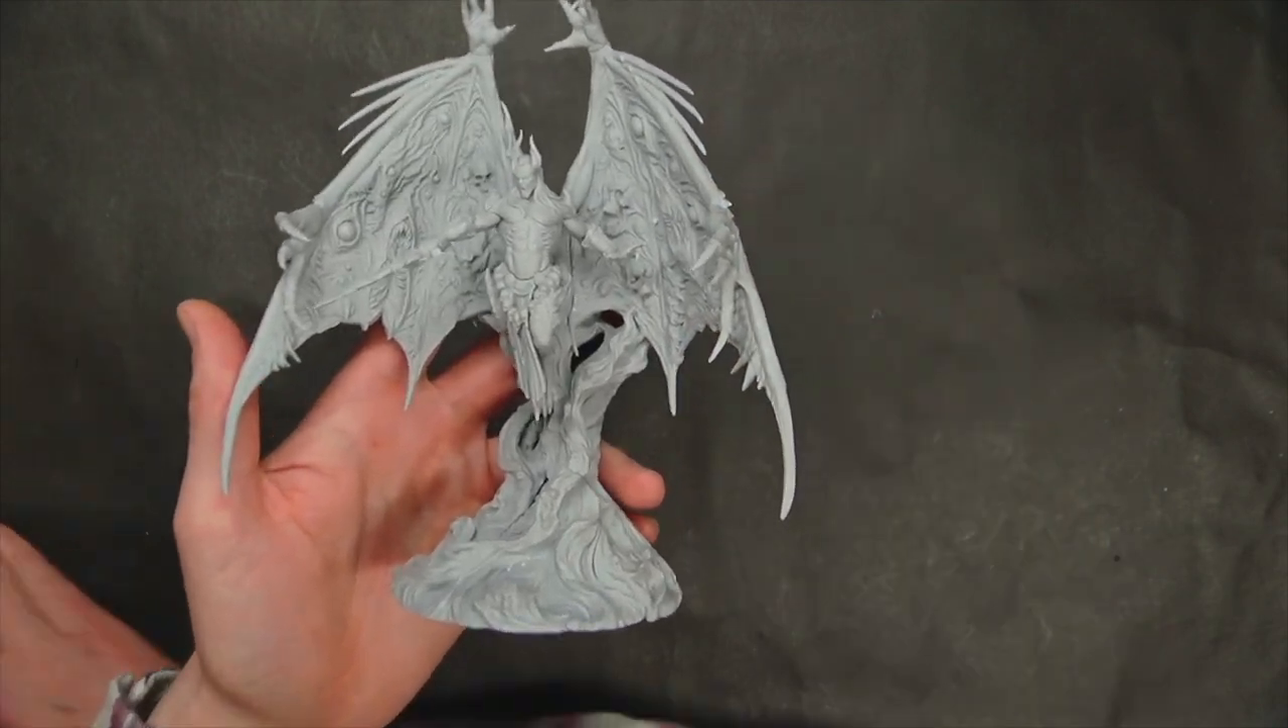And then here is the miniature all assembled.